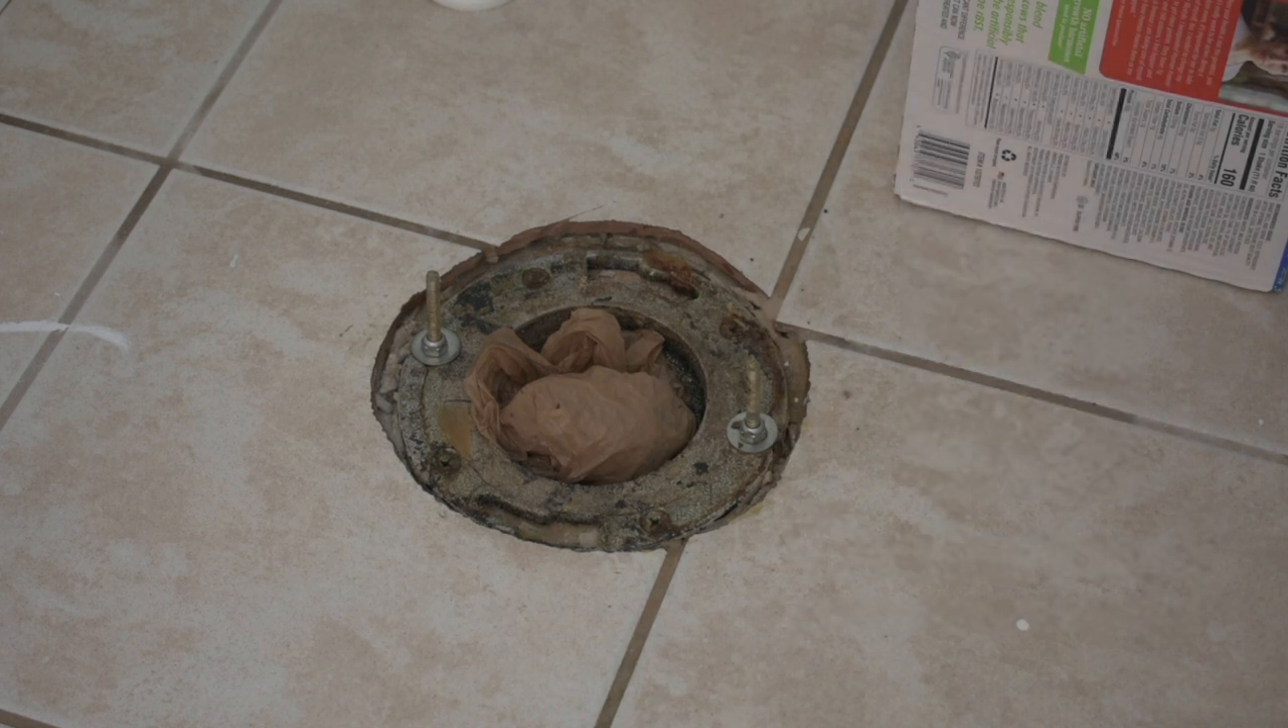And now you have a removed toilet.